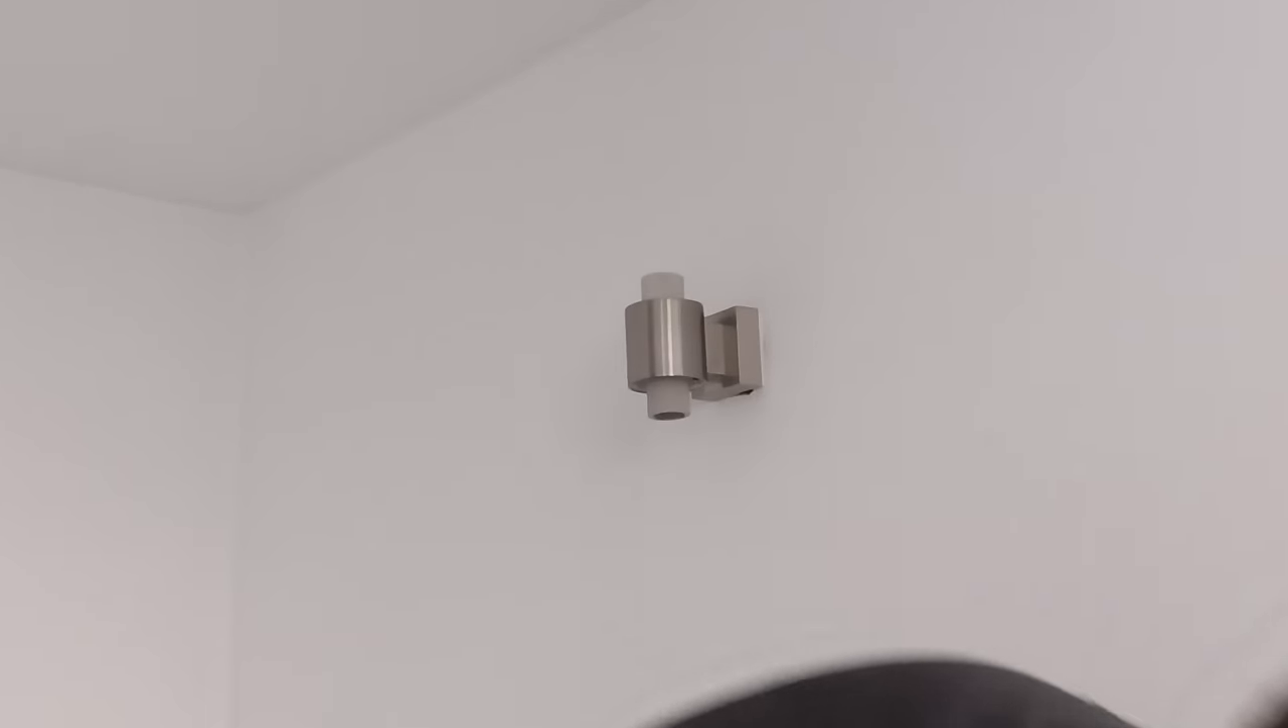Das sieht alles soweit ganz gut aus. Leuchte ist drauf.